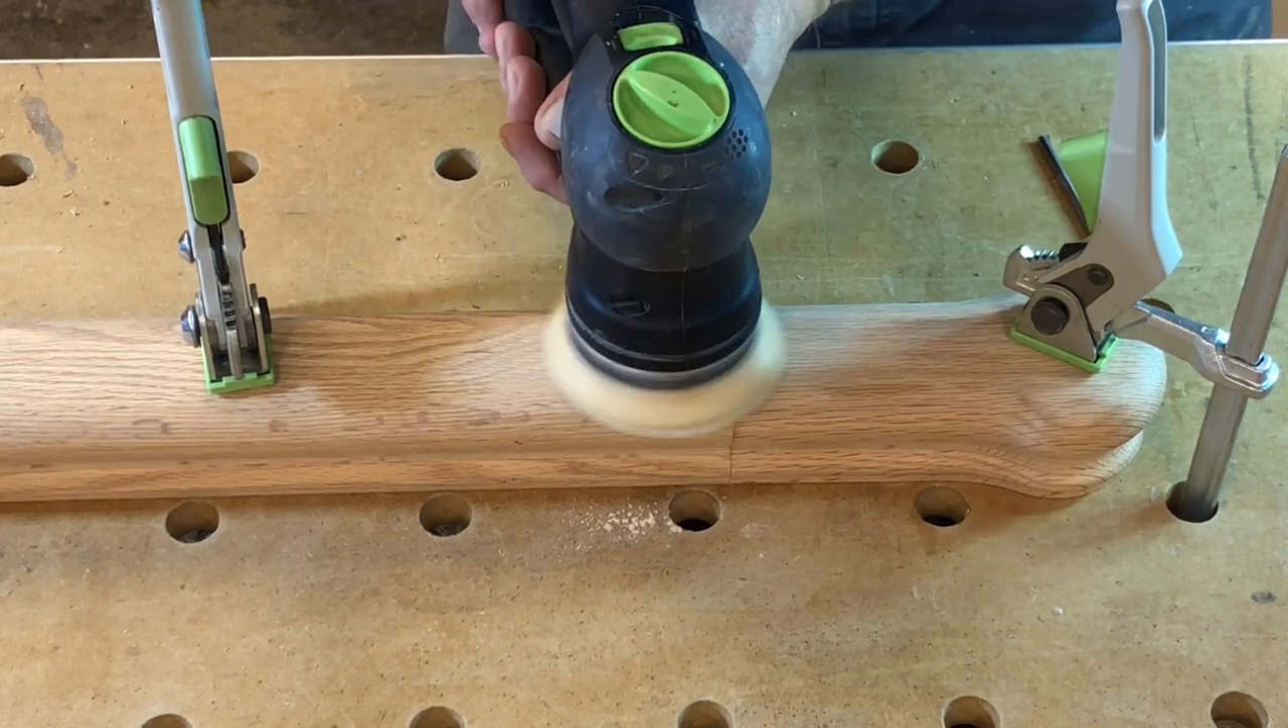I've secured the railing to my bench with these Festool quick clamps.